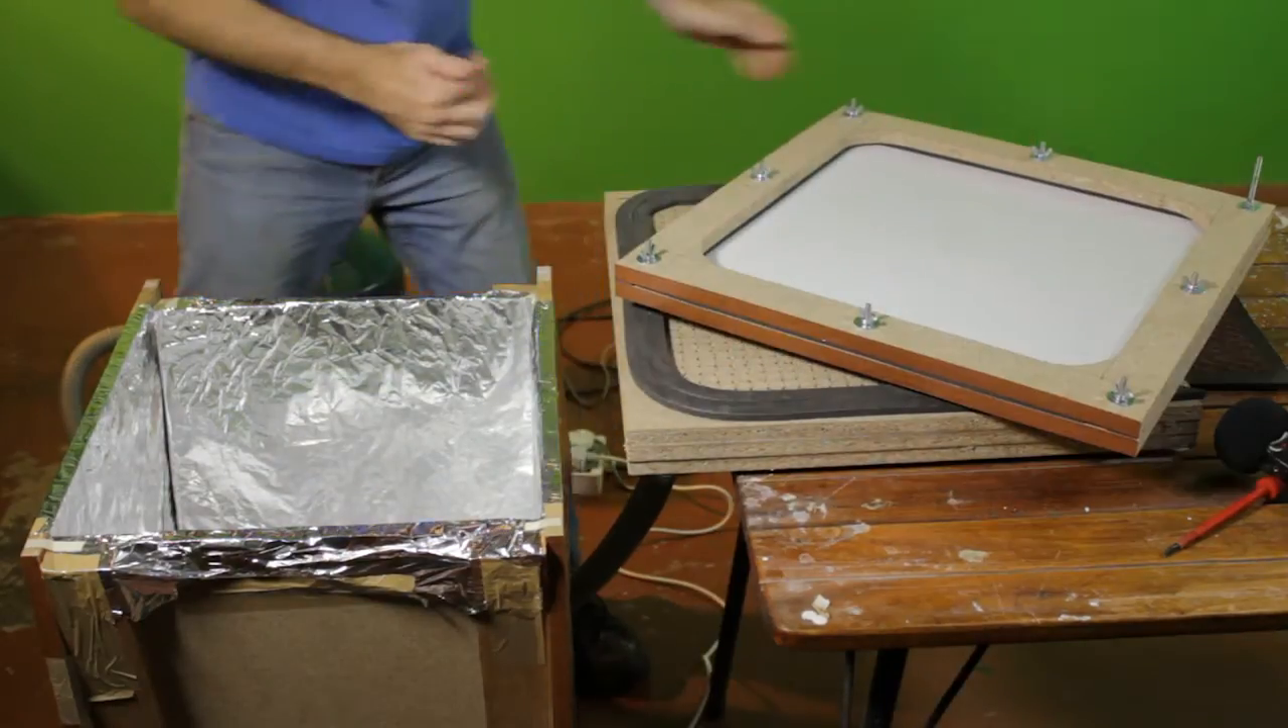Right, so, there's our piece of plastic, which is now clamped into the frame.